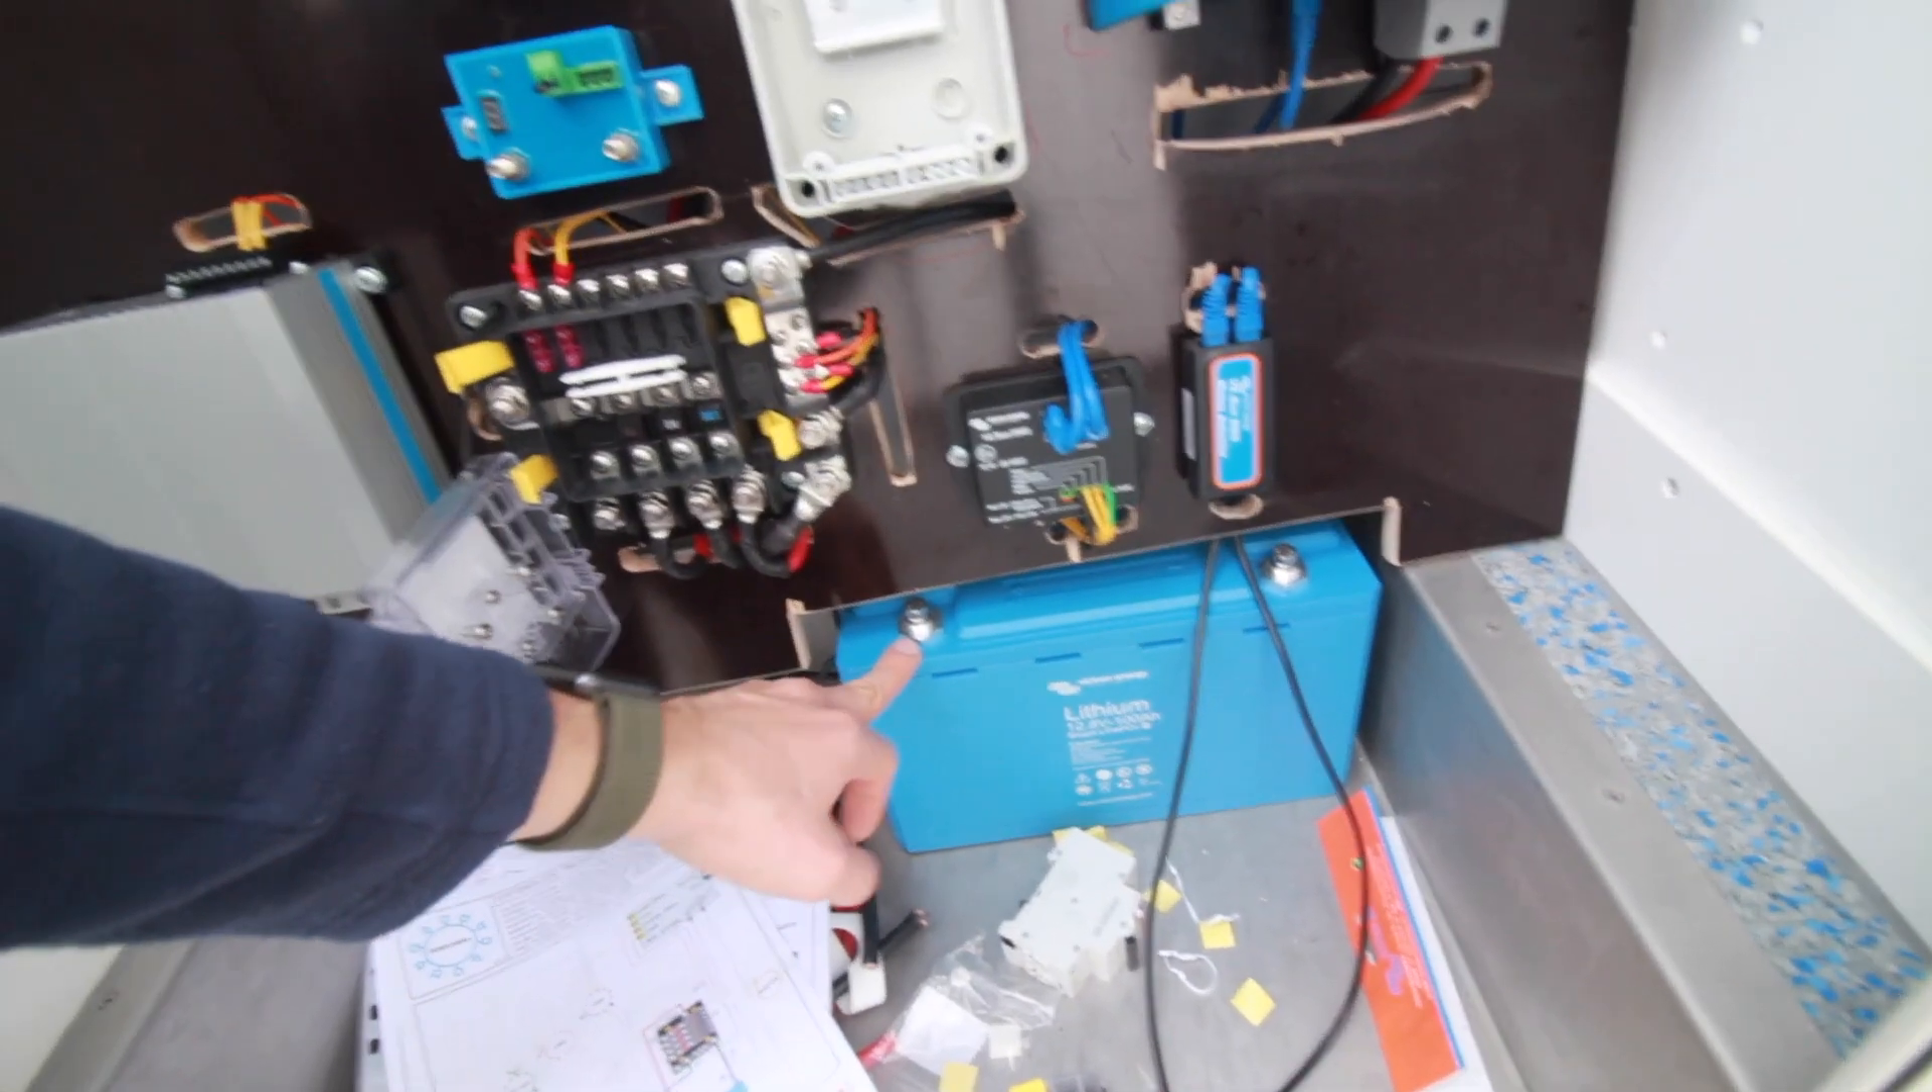Das Plus von der Batterie fehlt noch, das geht hier in die zentrale Plus Schiene.